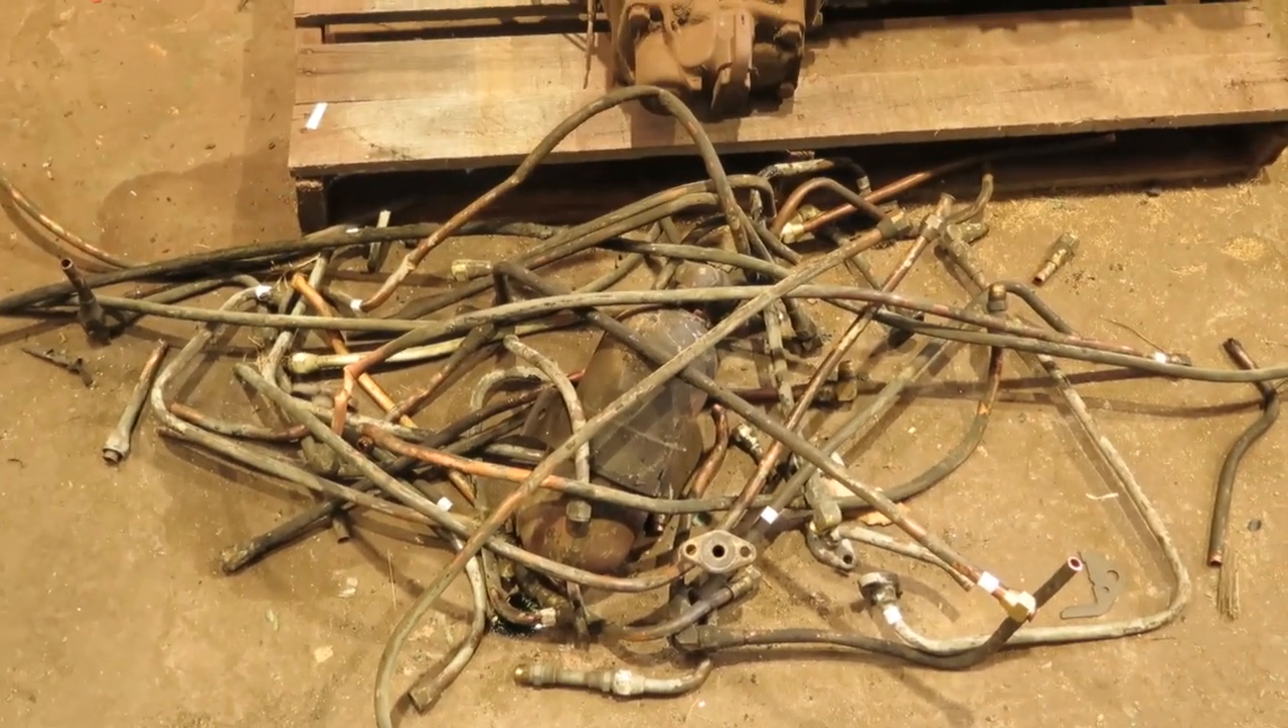And, if we pan over here, that's all the copper tubing we took off. So, an awful lot of stuff removed and out of the way.